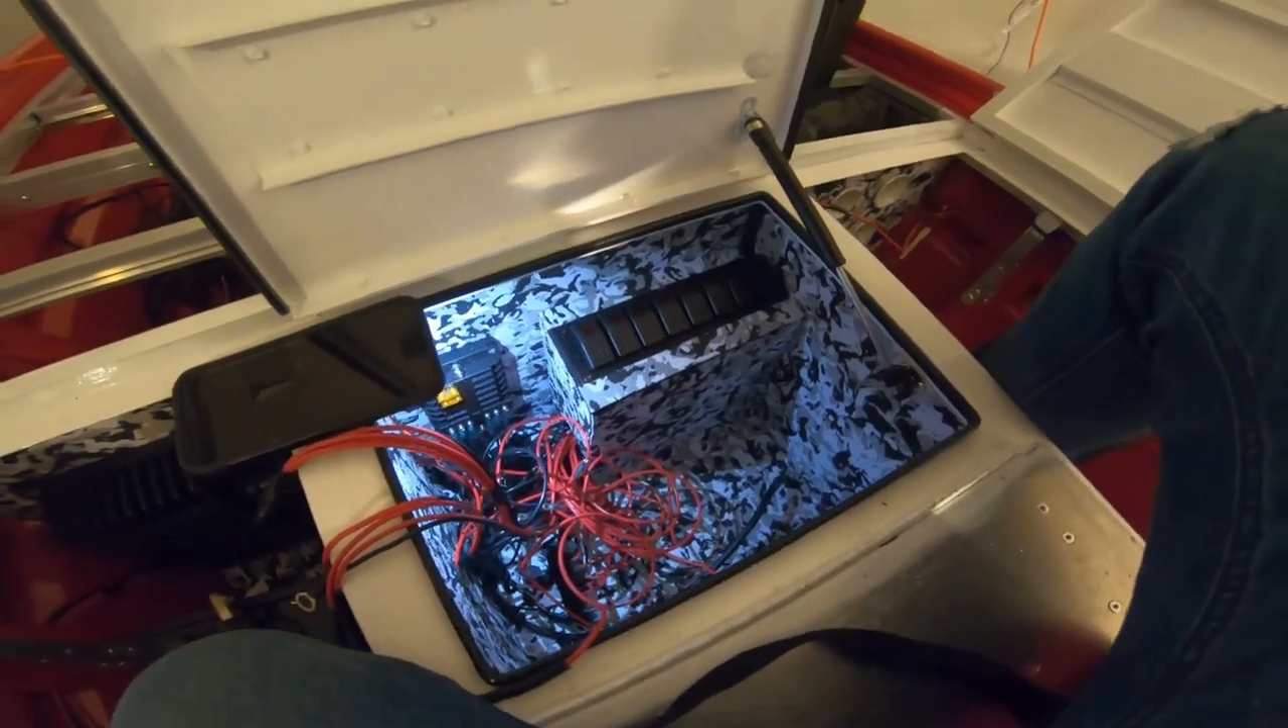There is the switch panel box installed.